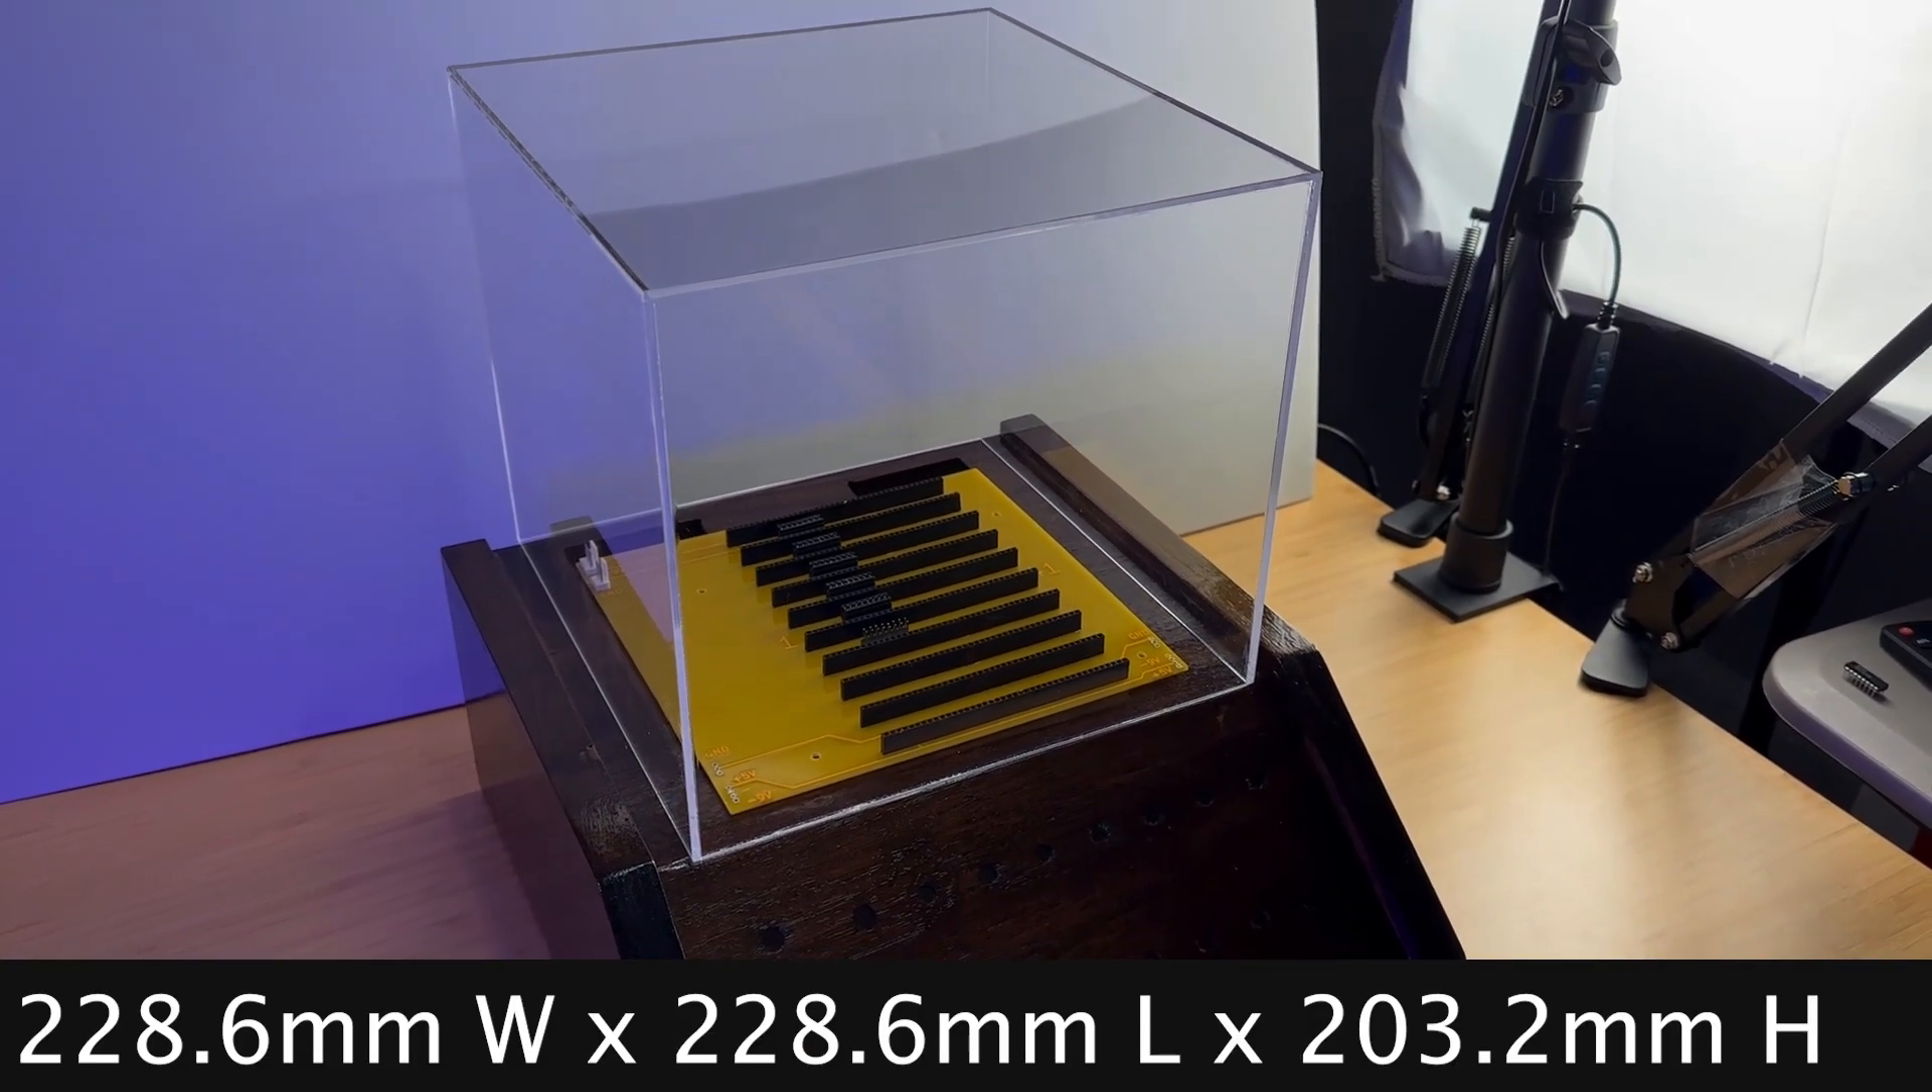I added a plexiglass enclosure on top of the case for a complete appearance.